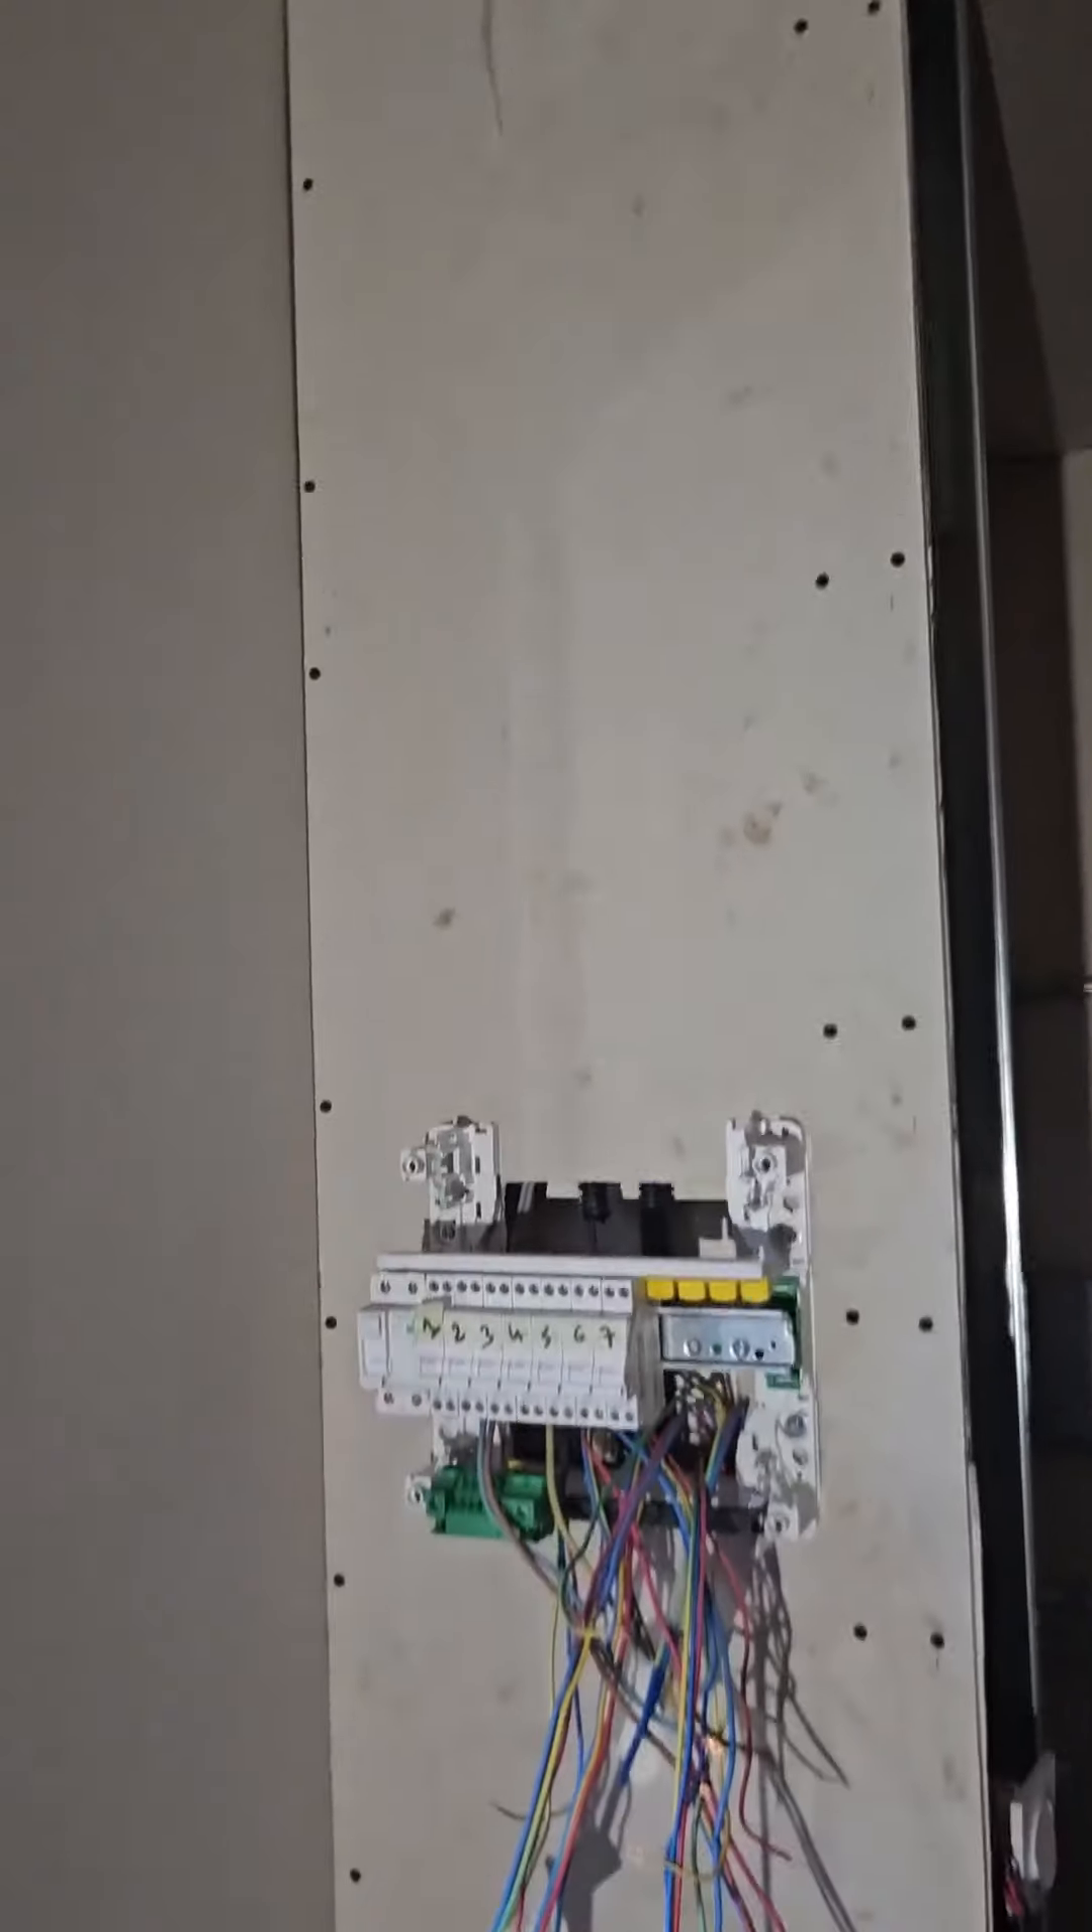Le placo, il est en place. Le tableau, il est en place.